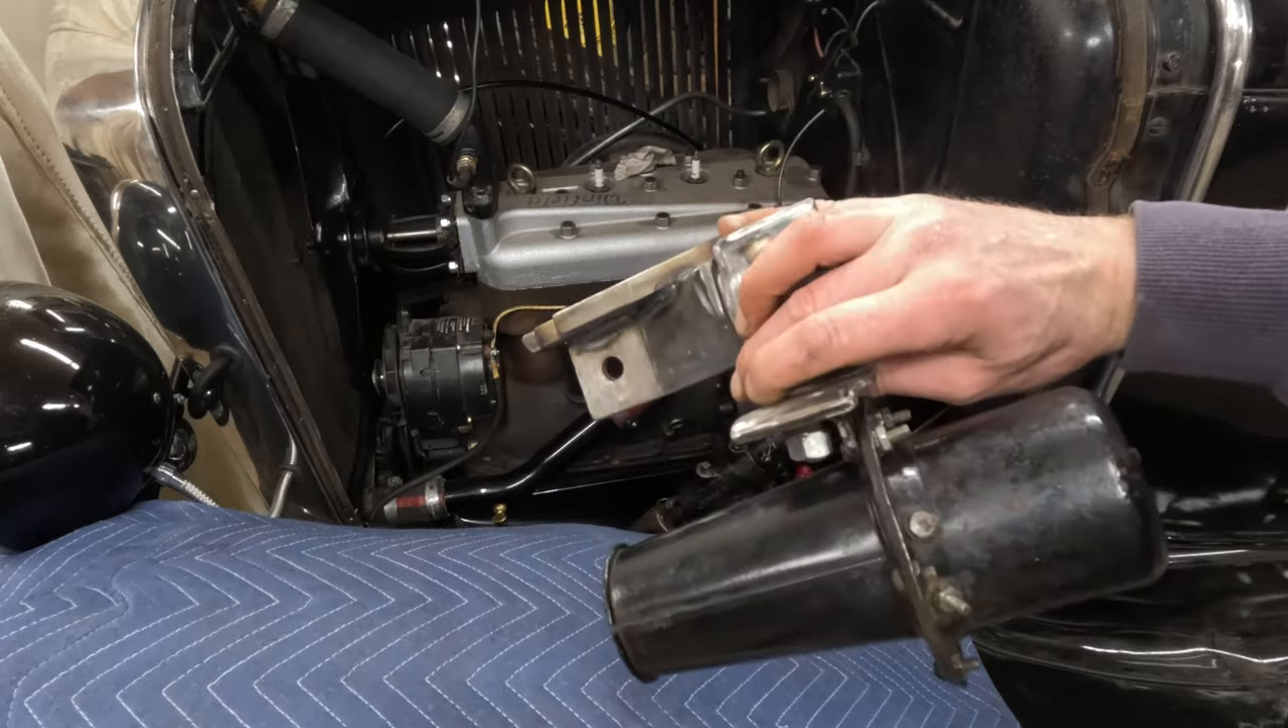Got the horn mounted back on the bracket.